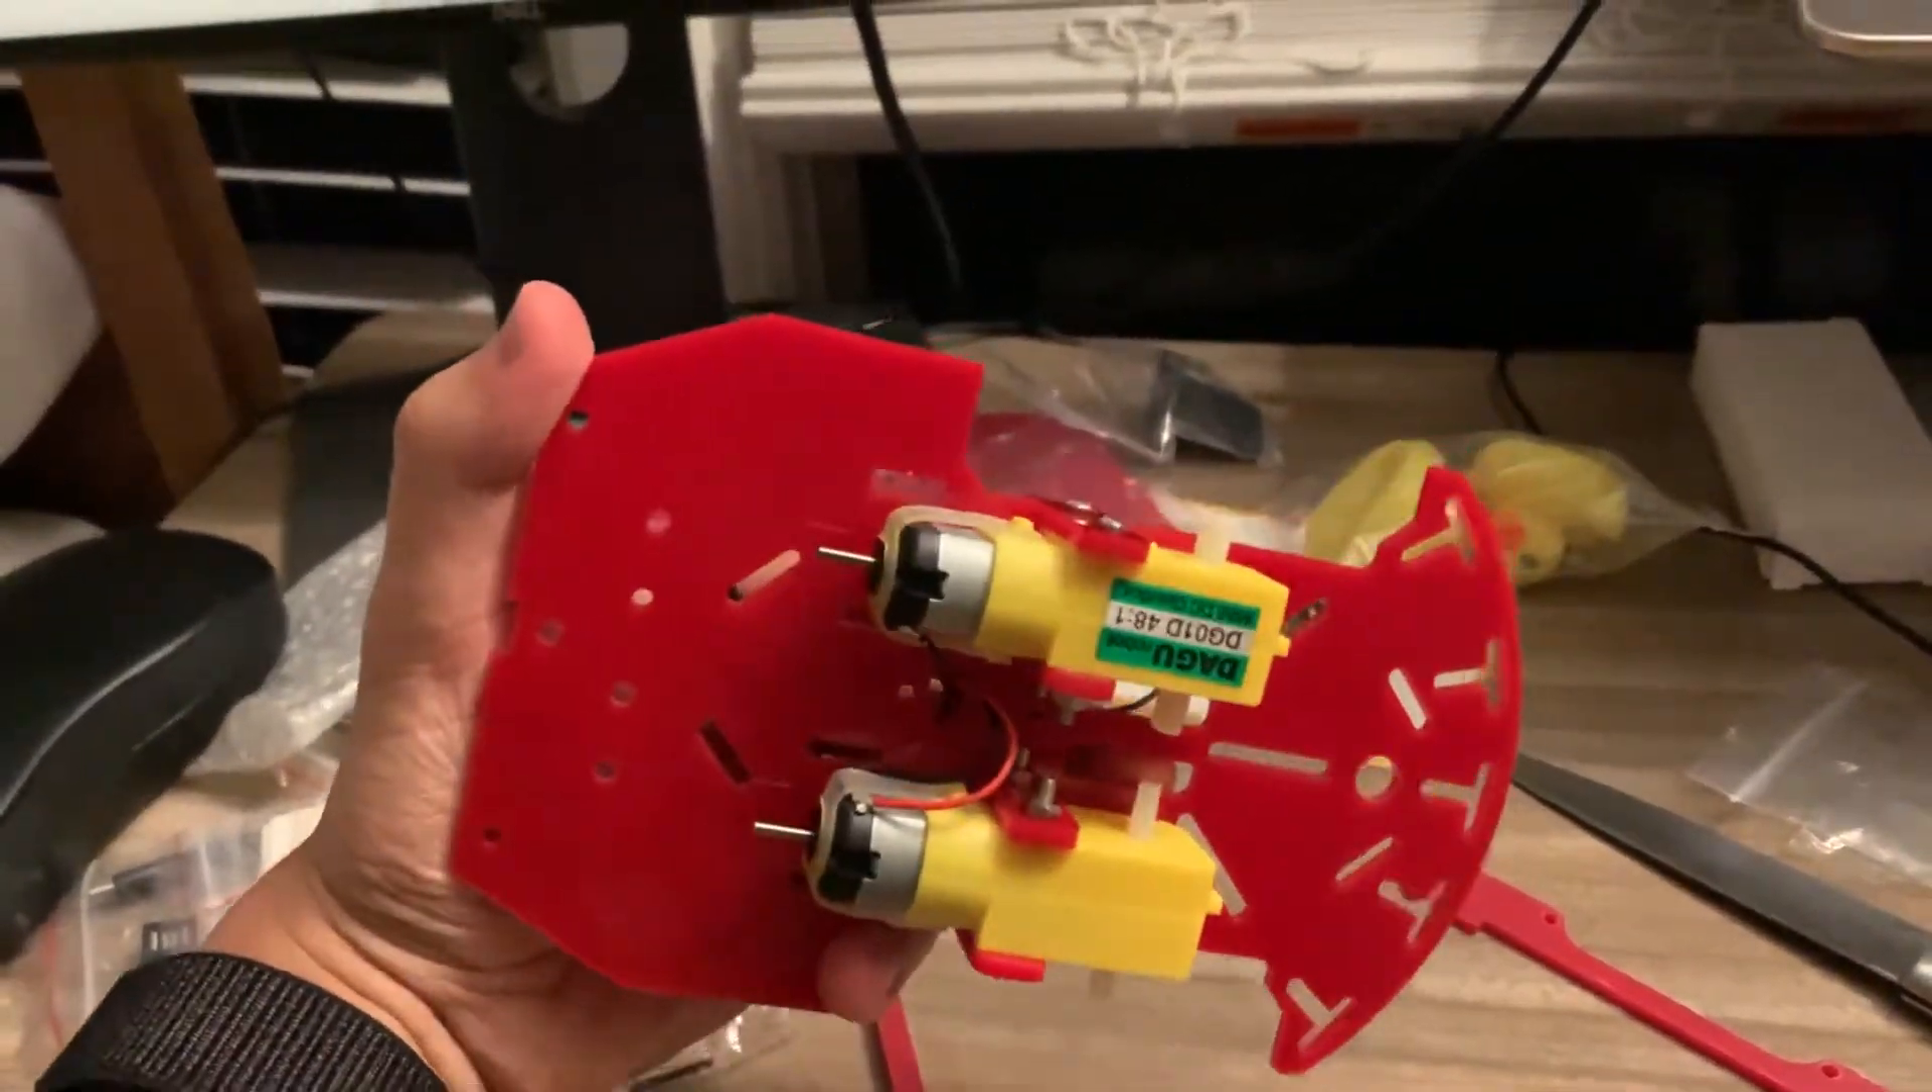So here you can see I fixed two motors on the chassis.